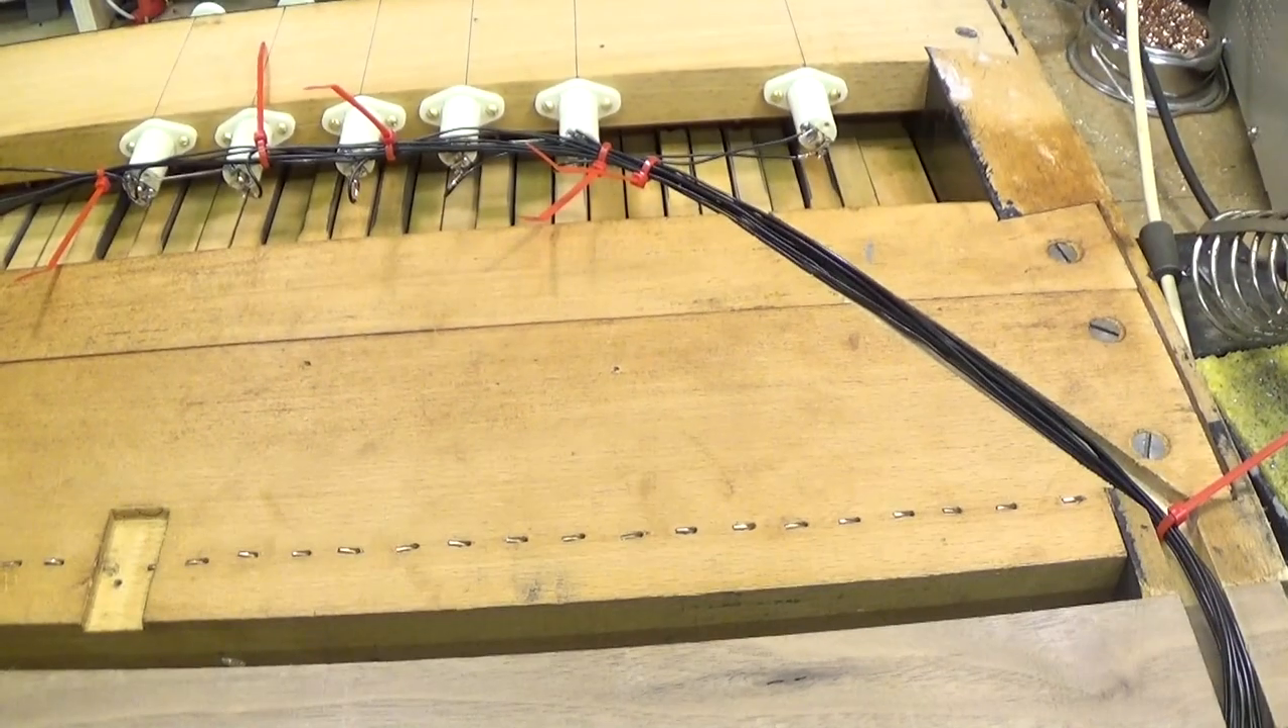So I've got the zip ties on now holding our cables together and just keeping things roughly where they're supposed to be.